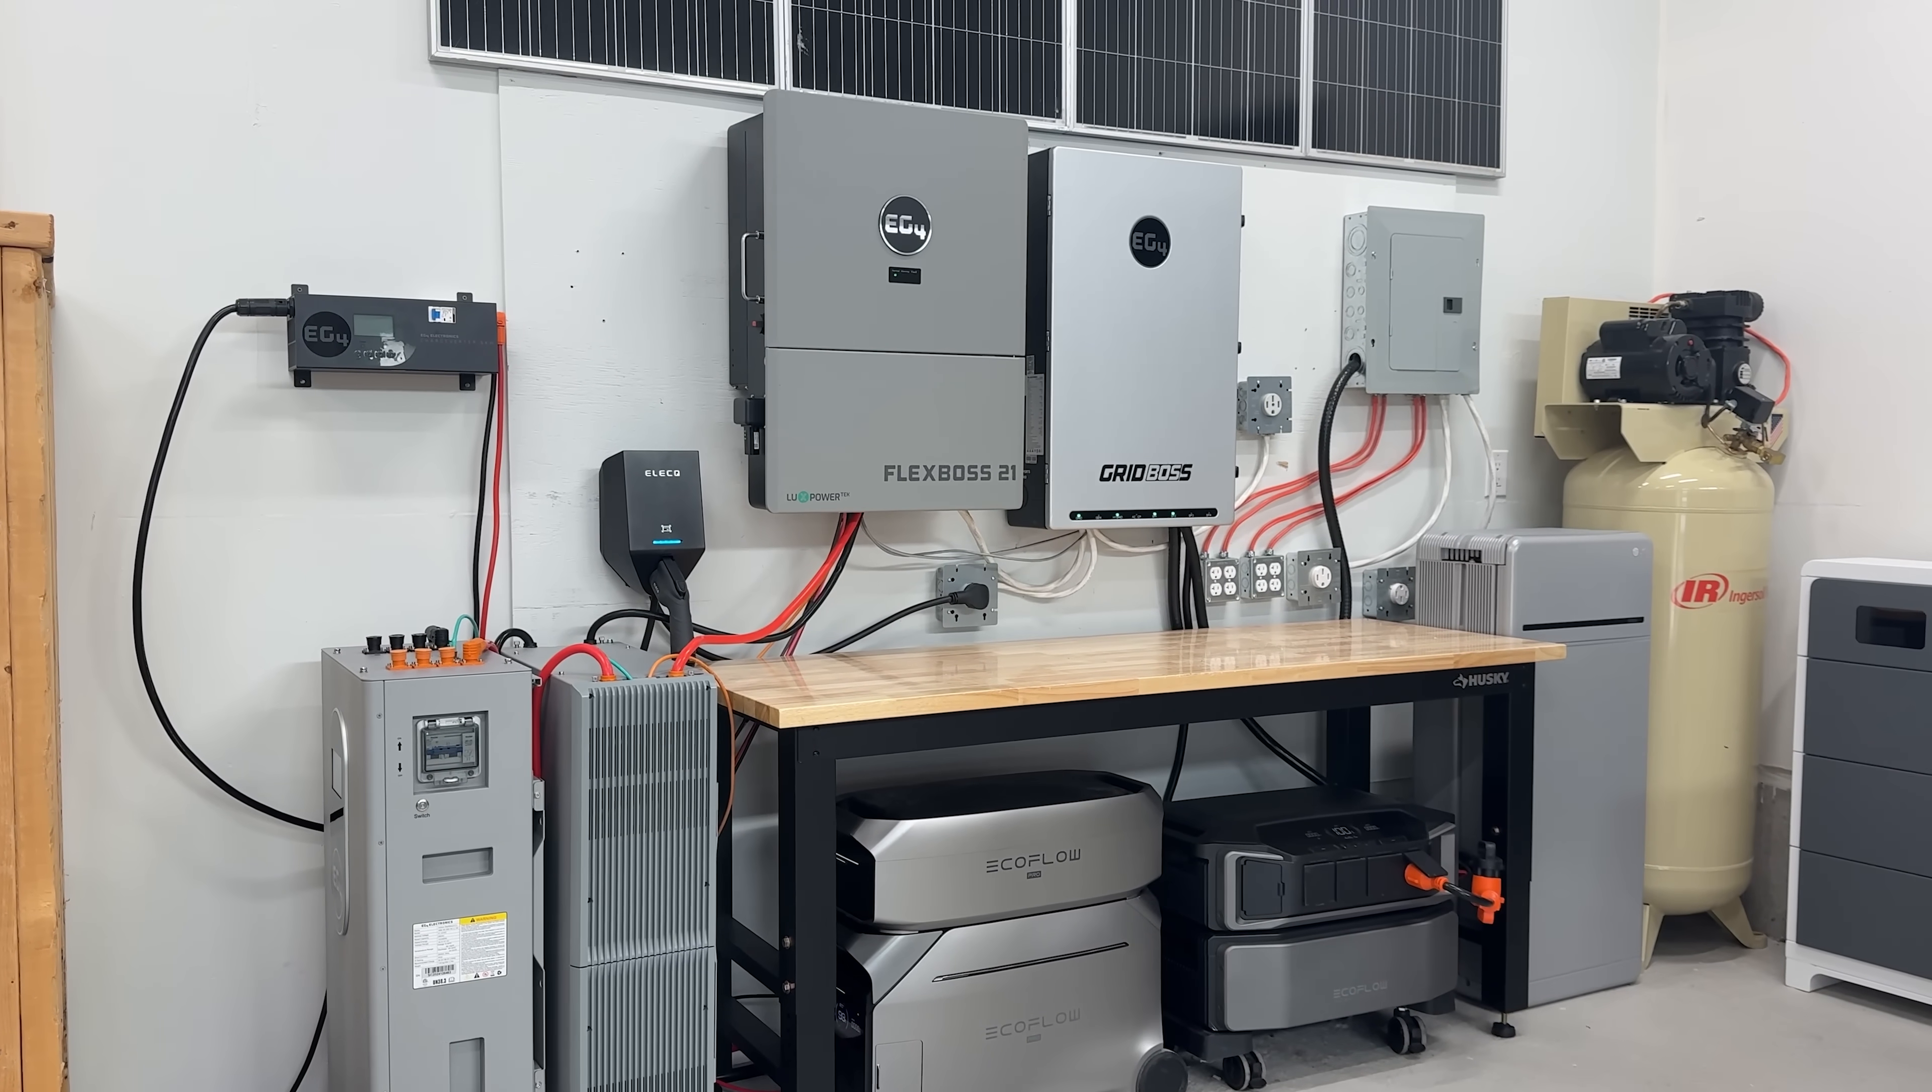Here we have our fully assembled system with the FlexBoss 21 and the GridBoss.